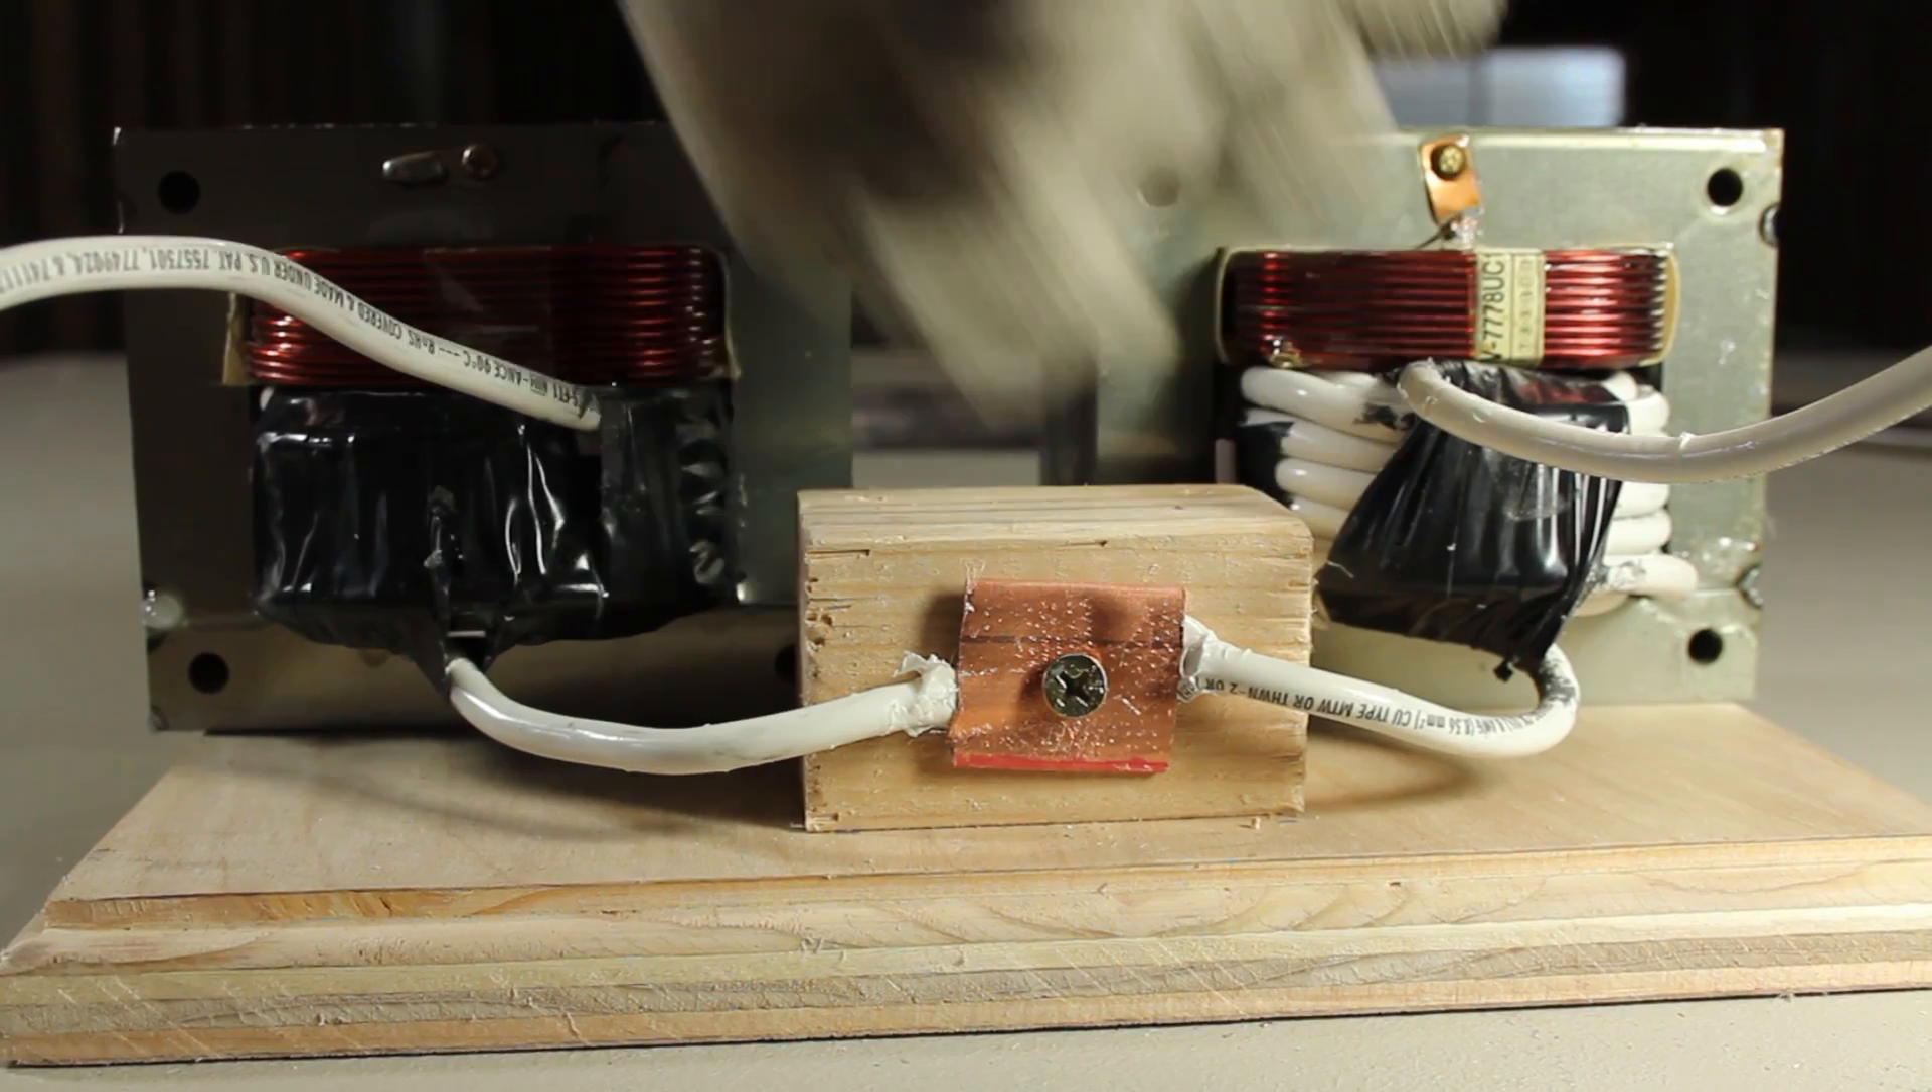You've probably noticed that I cut the cable in the middle, and crimped them to a common lug in the center.